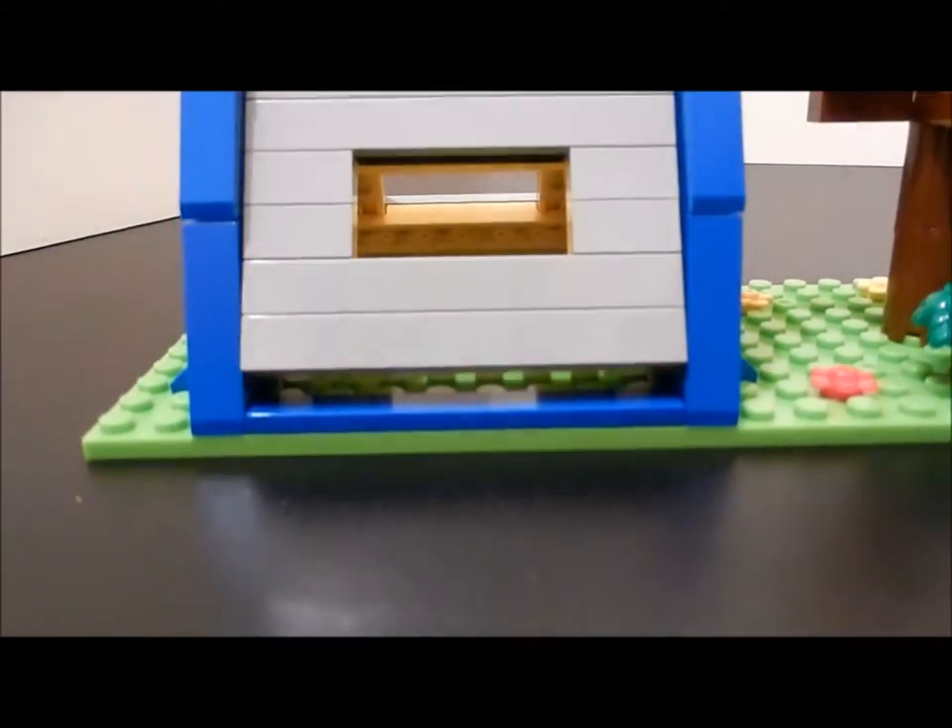As the sides do not reach the floor there is a gap if you can see there.